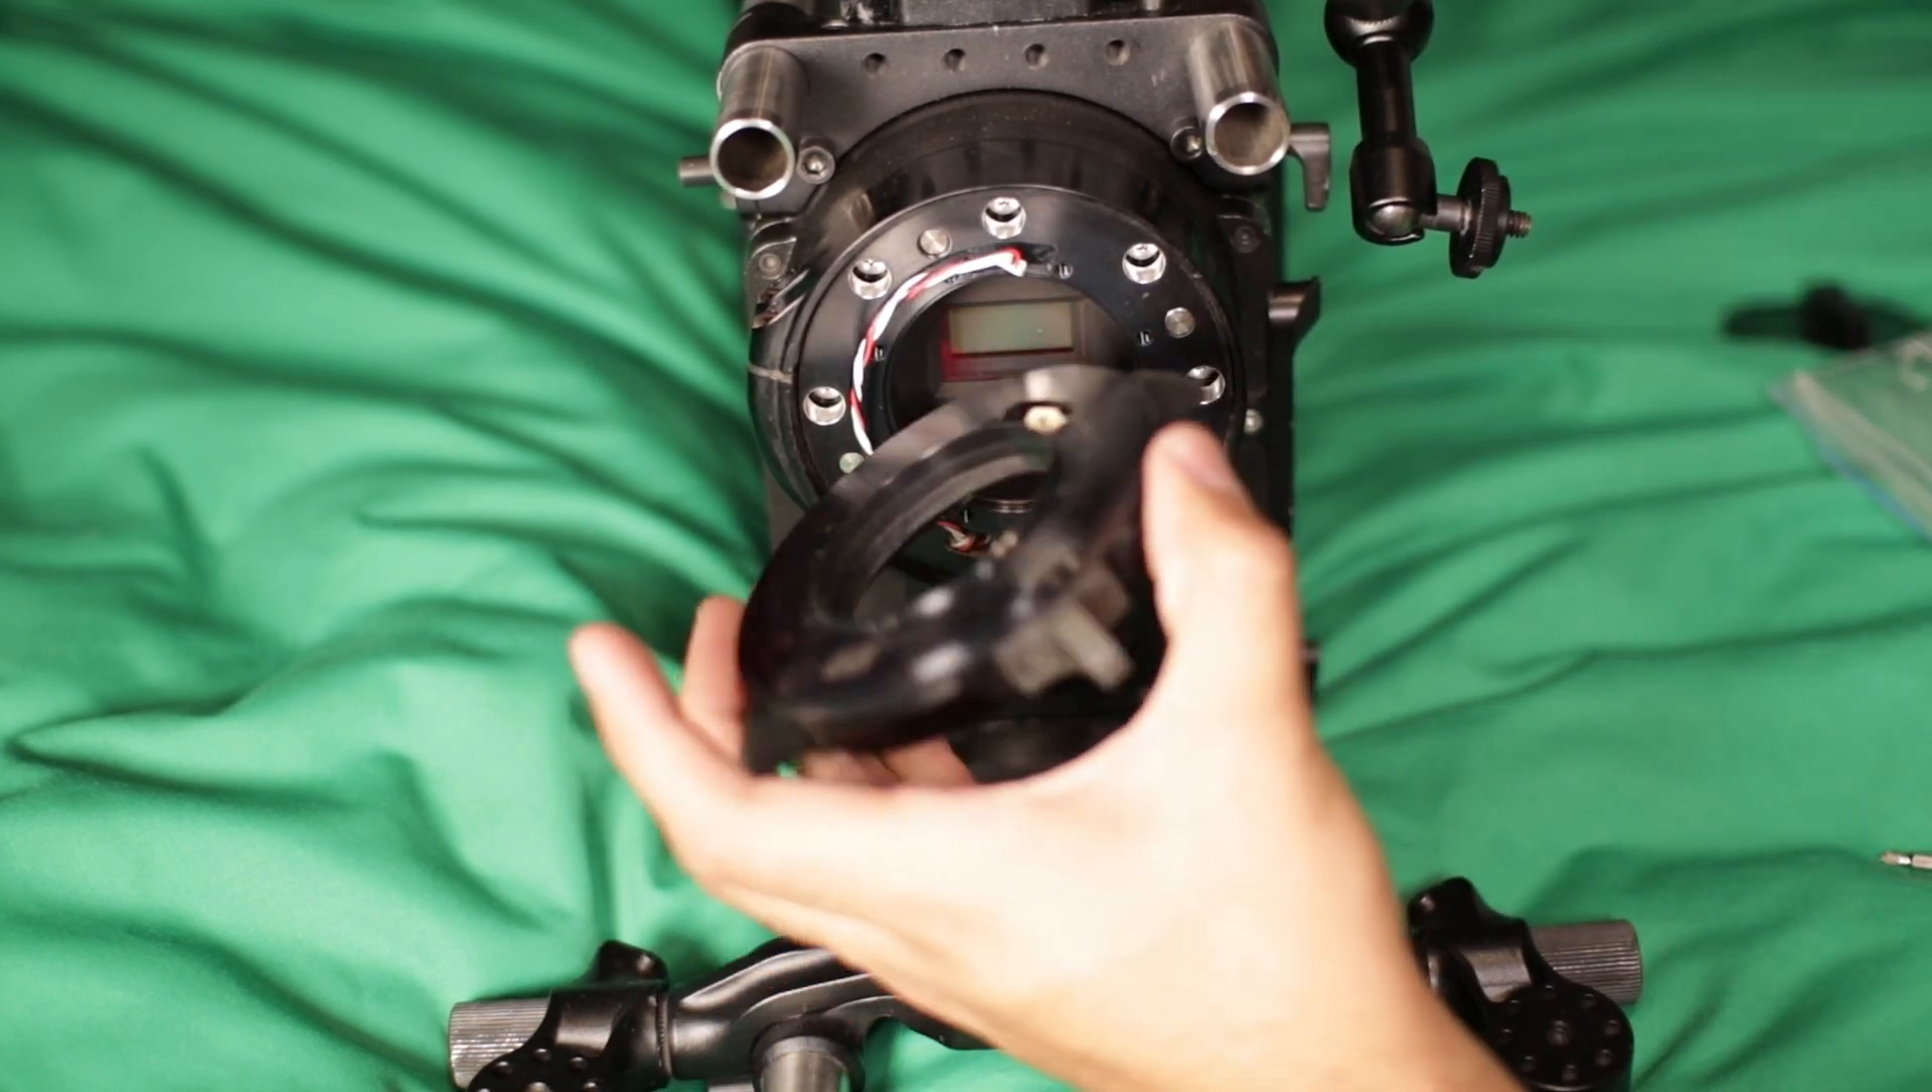So now the mount is off.